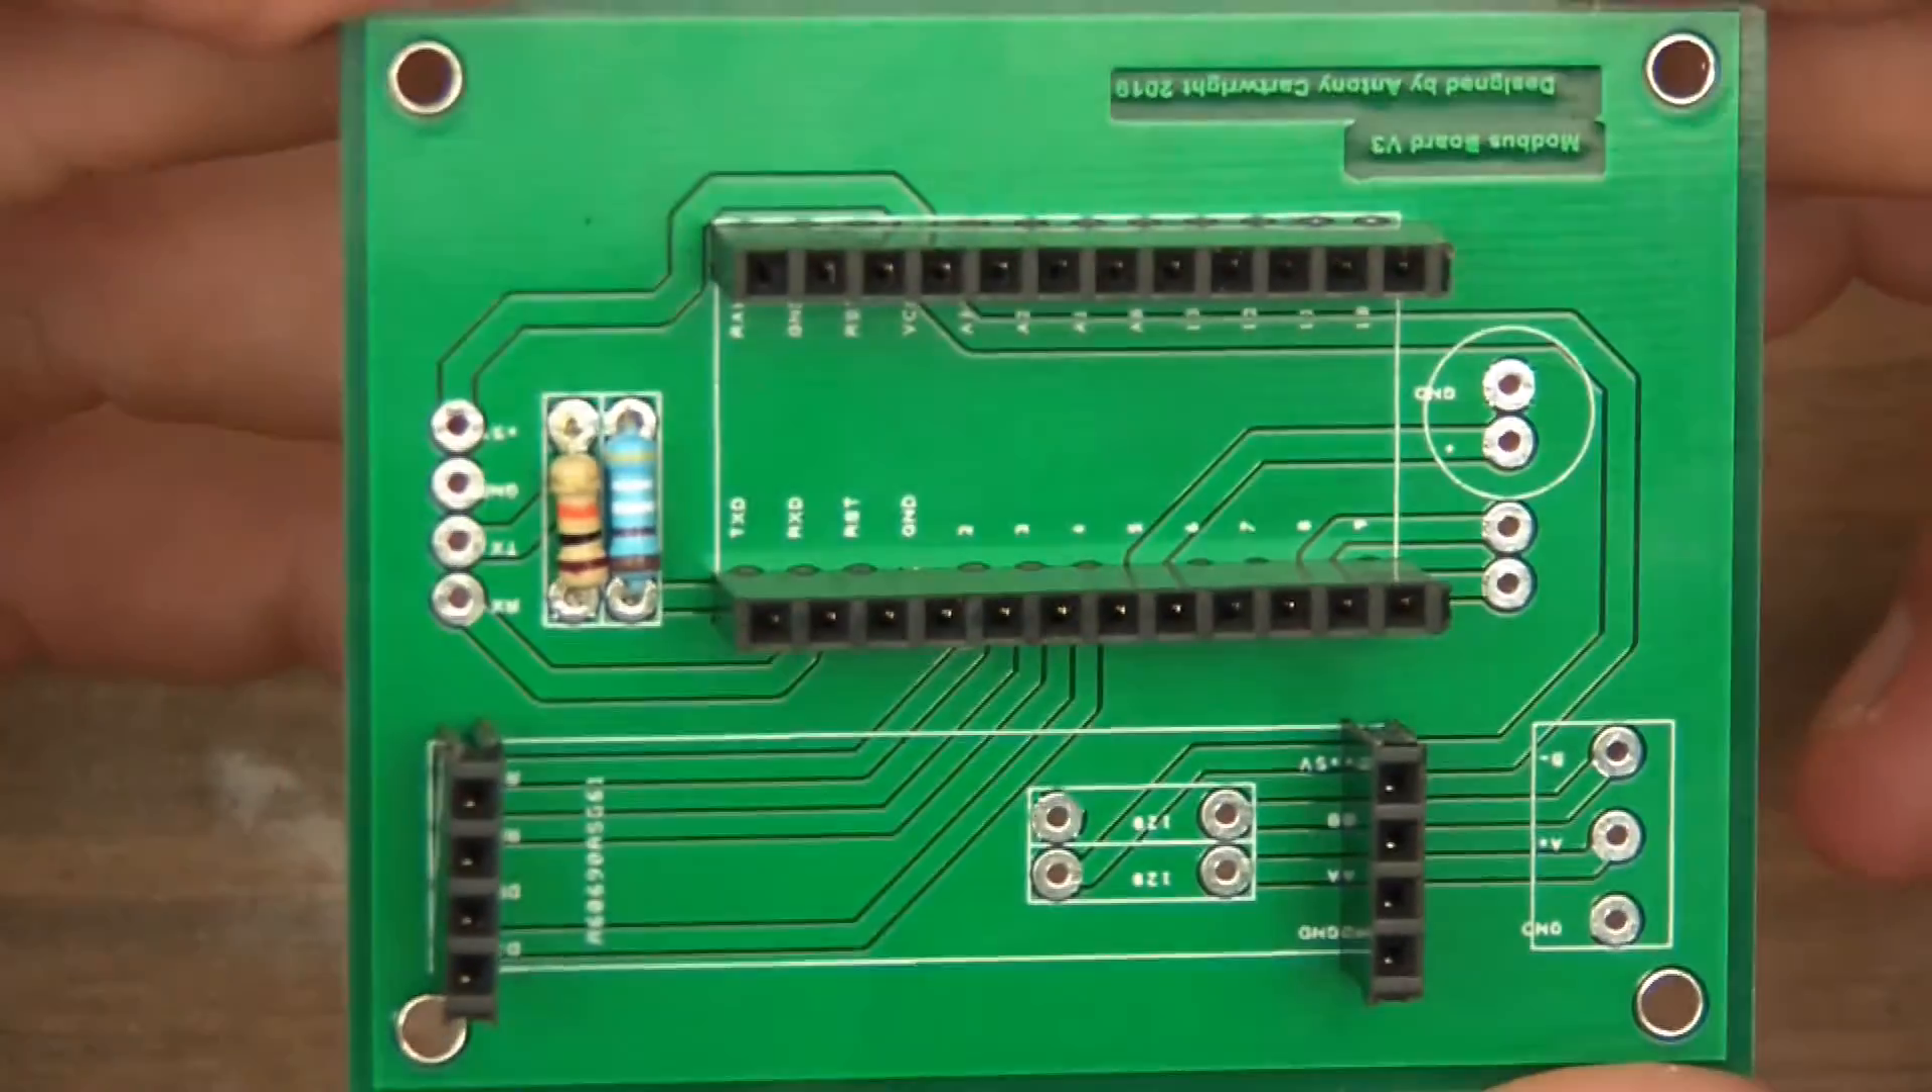Okay so the resistors are in place.